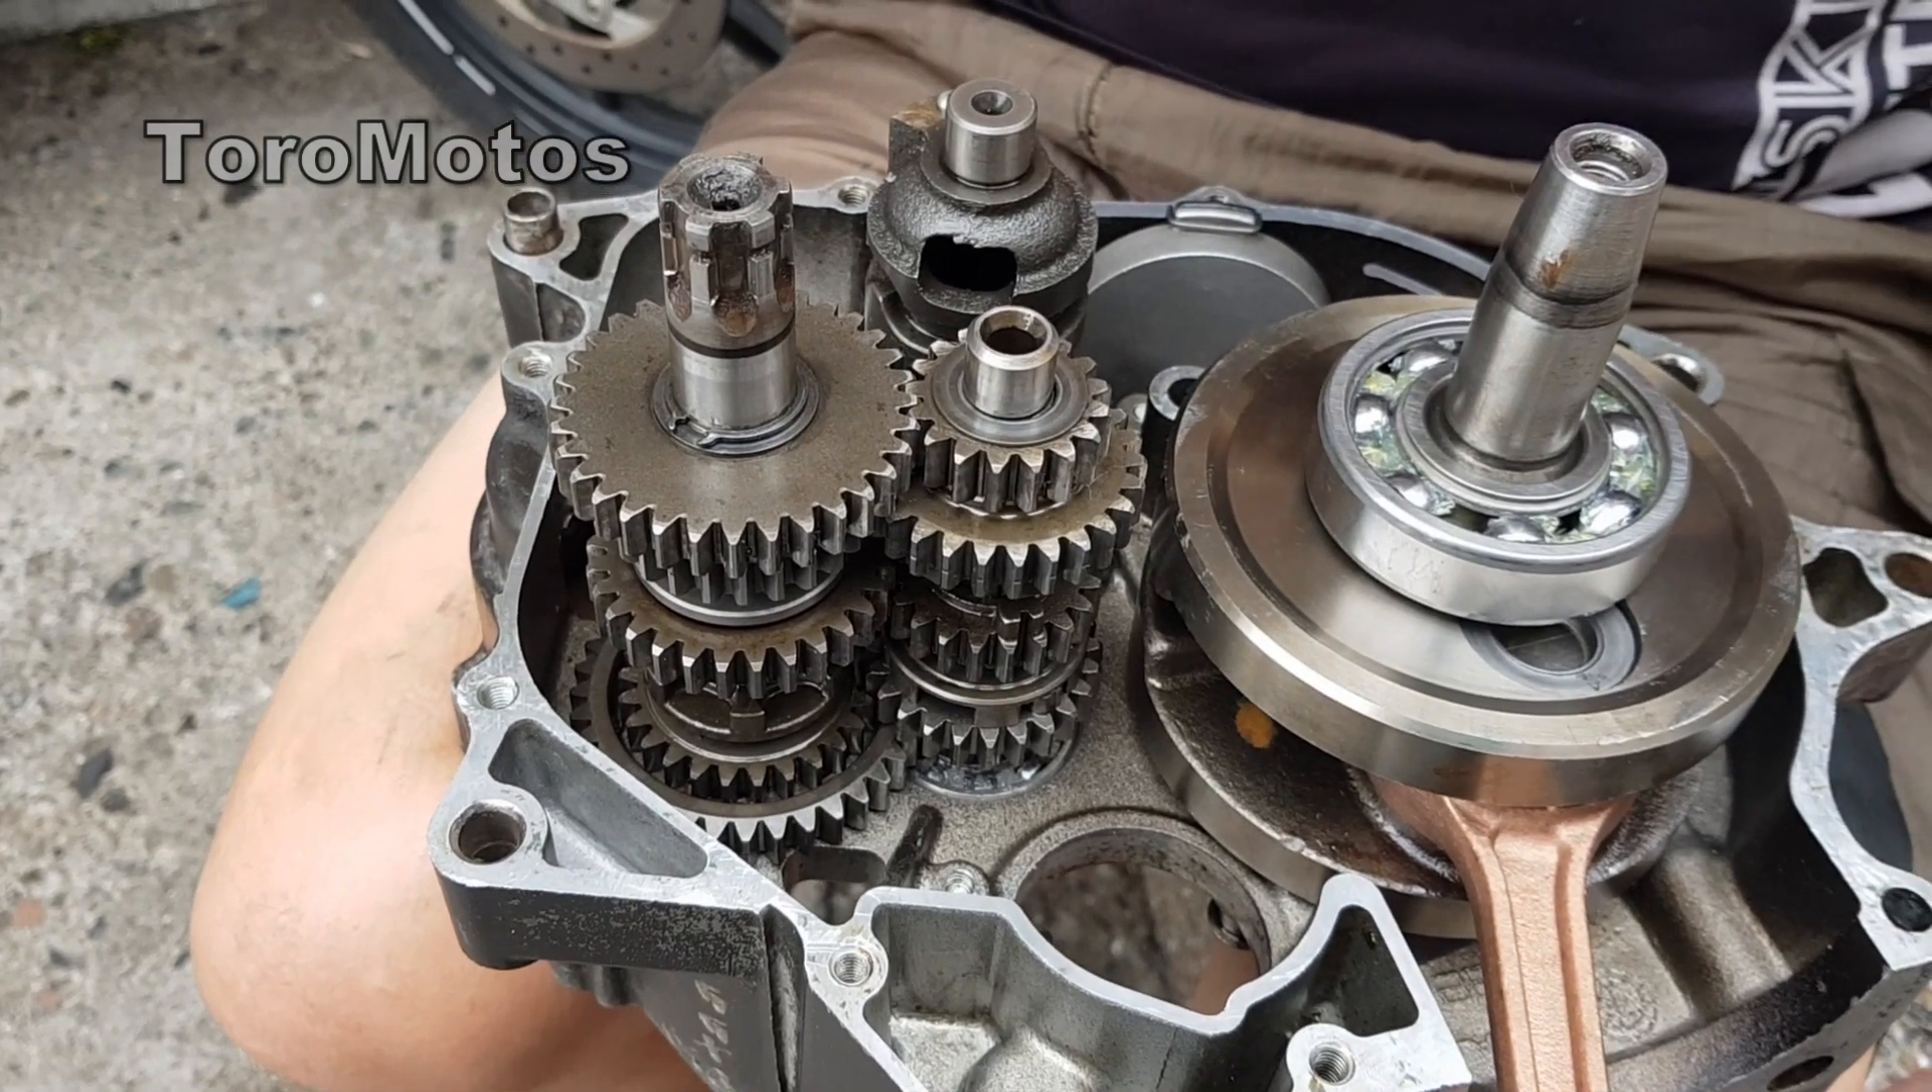De esta forma ya quedaría pues la caja armada.